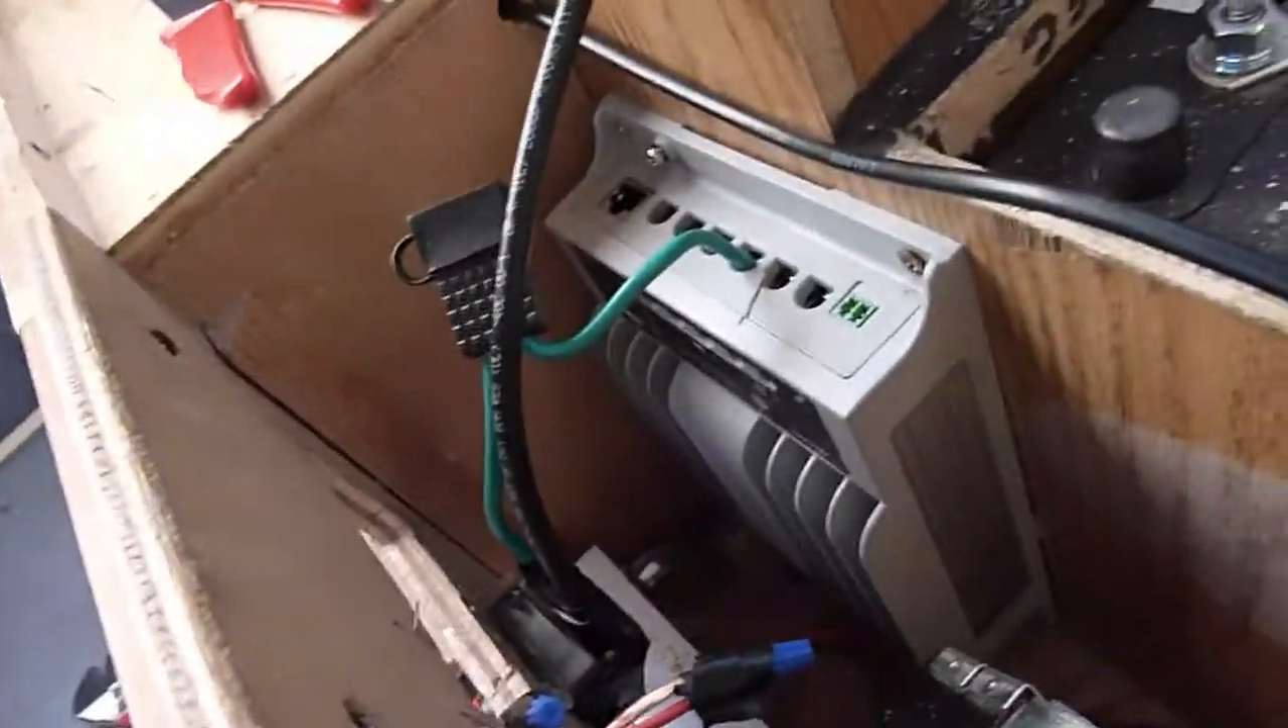I put the solar controller here.